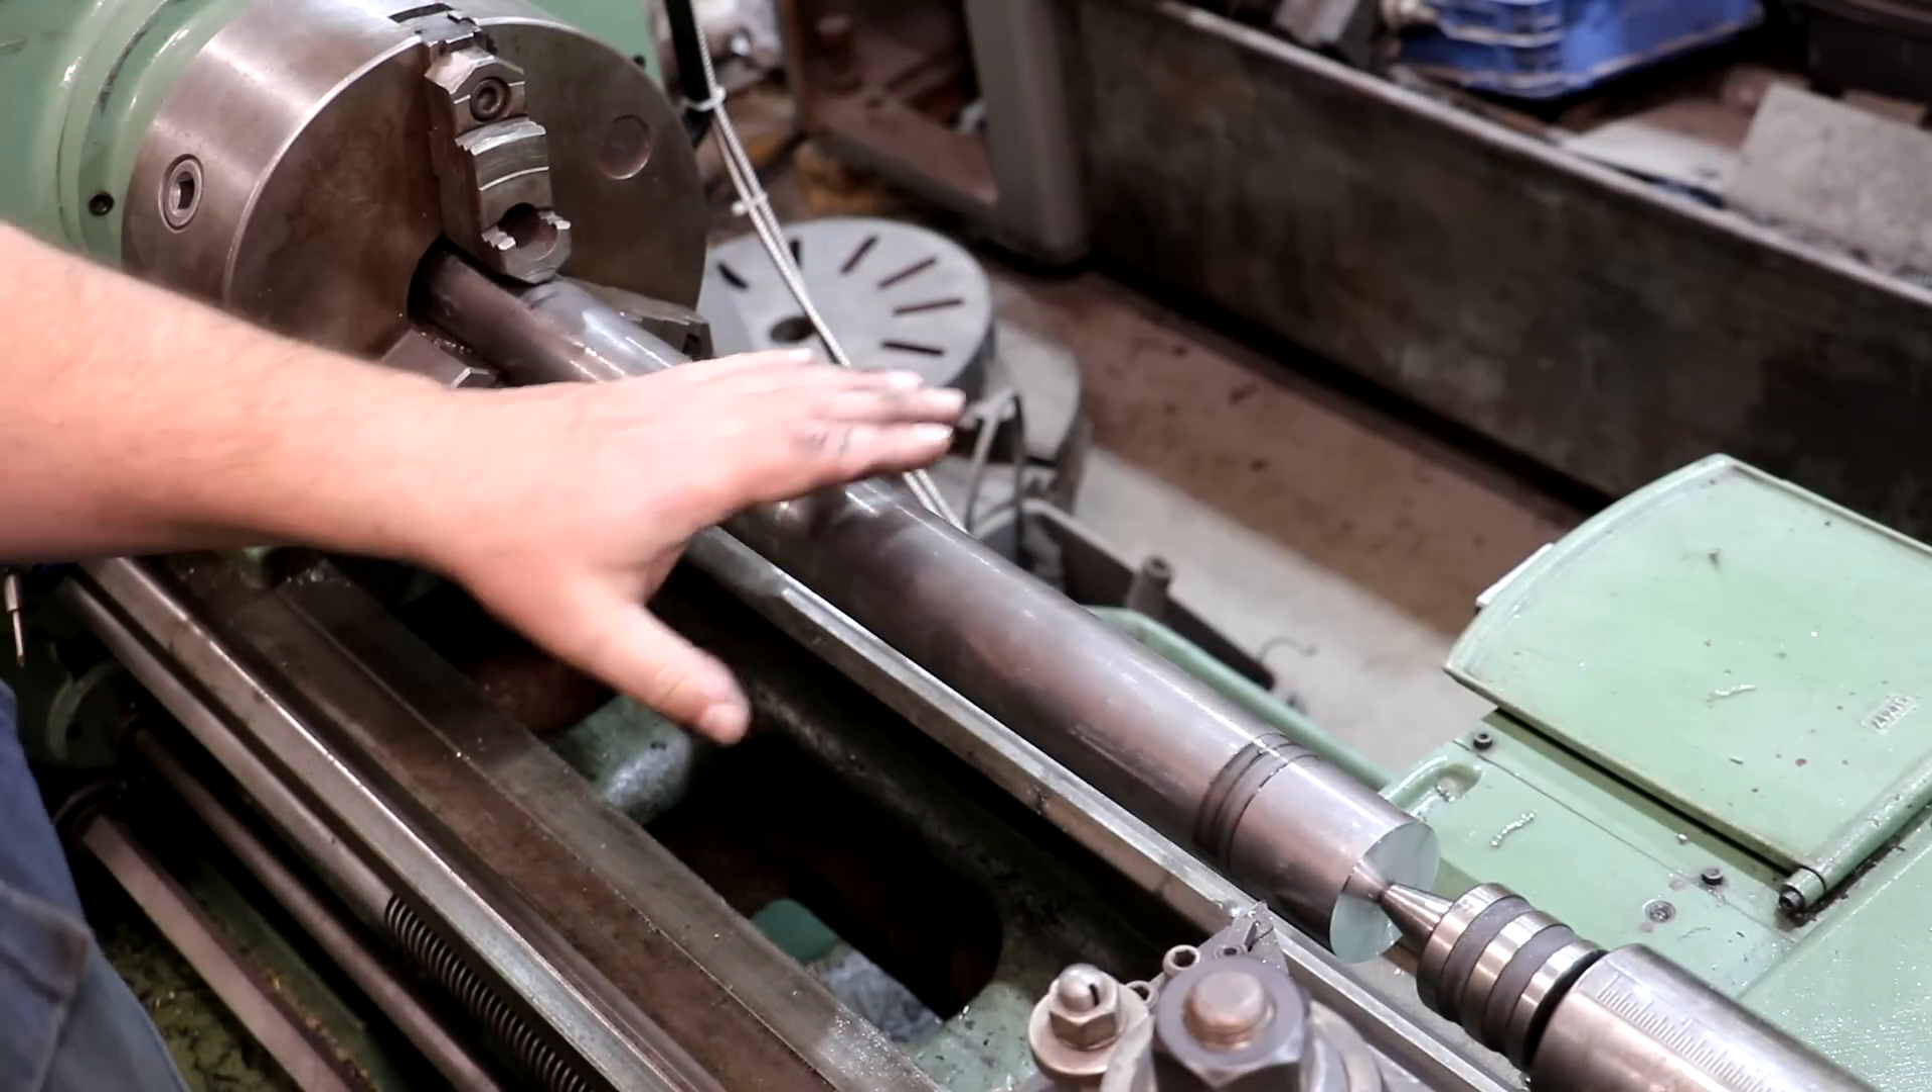We've got our end supported now with a, uh, live center.